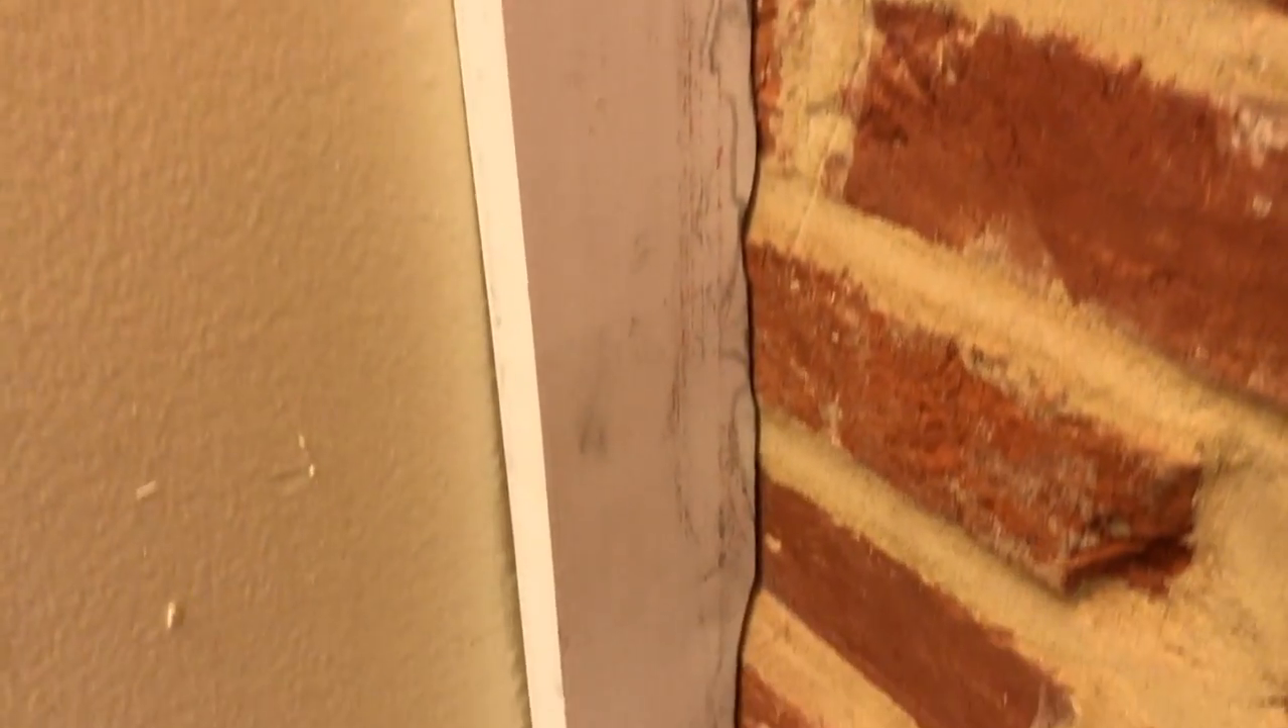Here you go there's your end result a nice tight-fitting piece of trim.